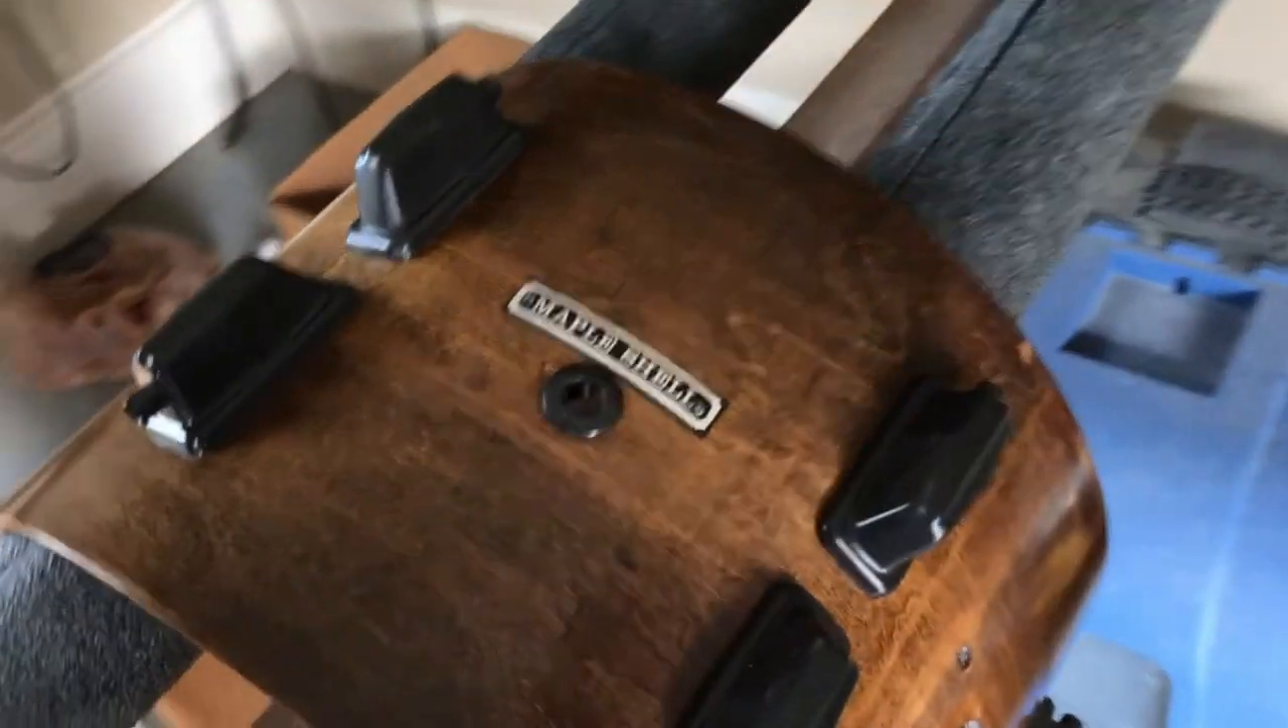So, if you see, I put the badges on, and we got our grommet.